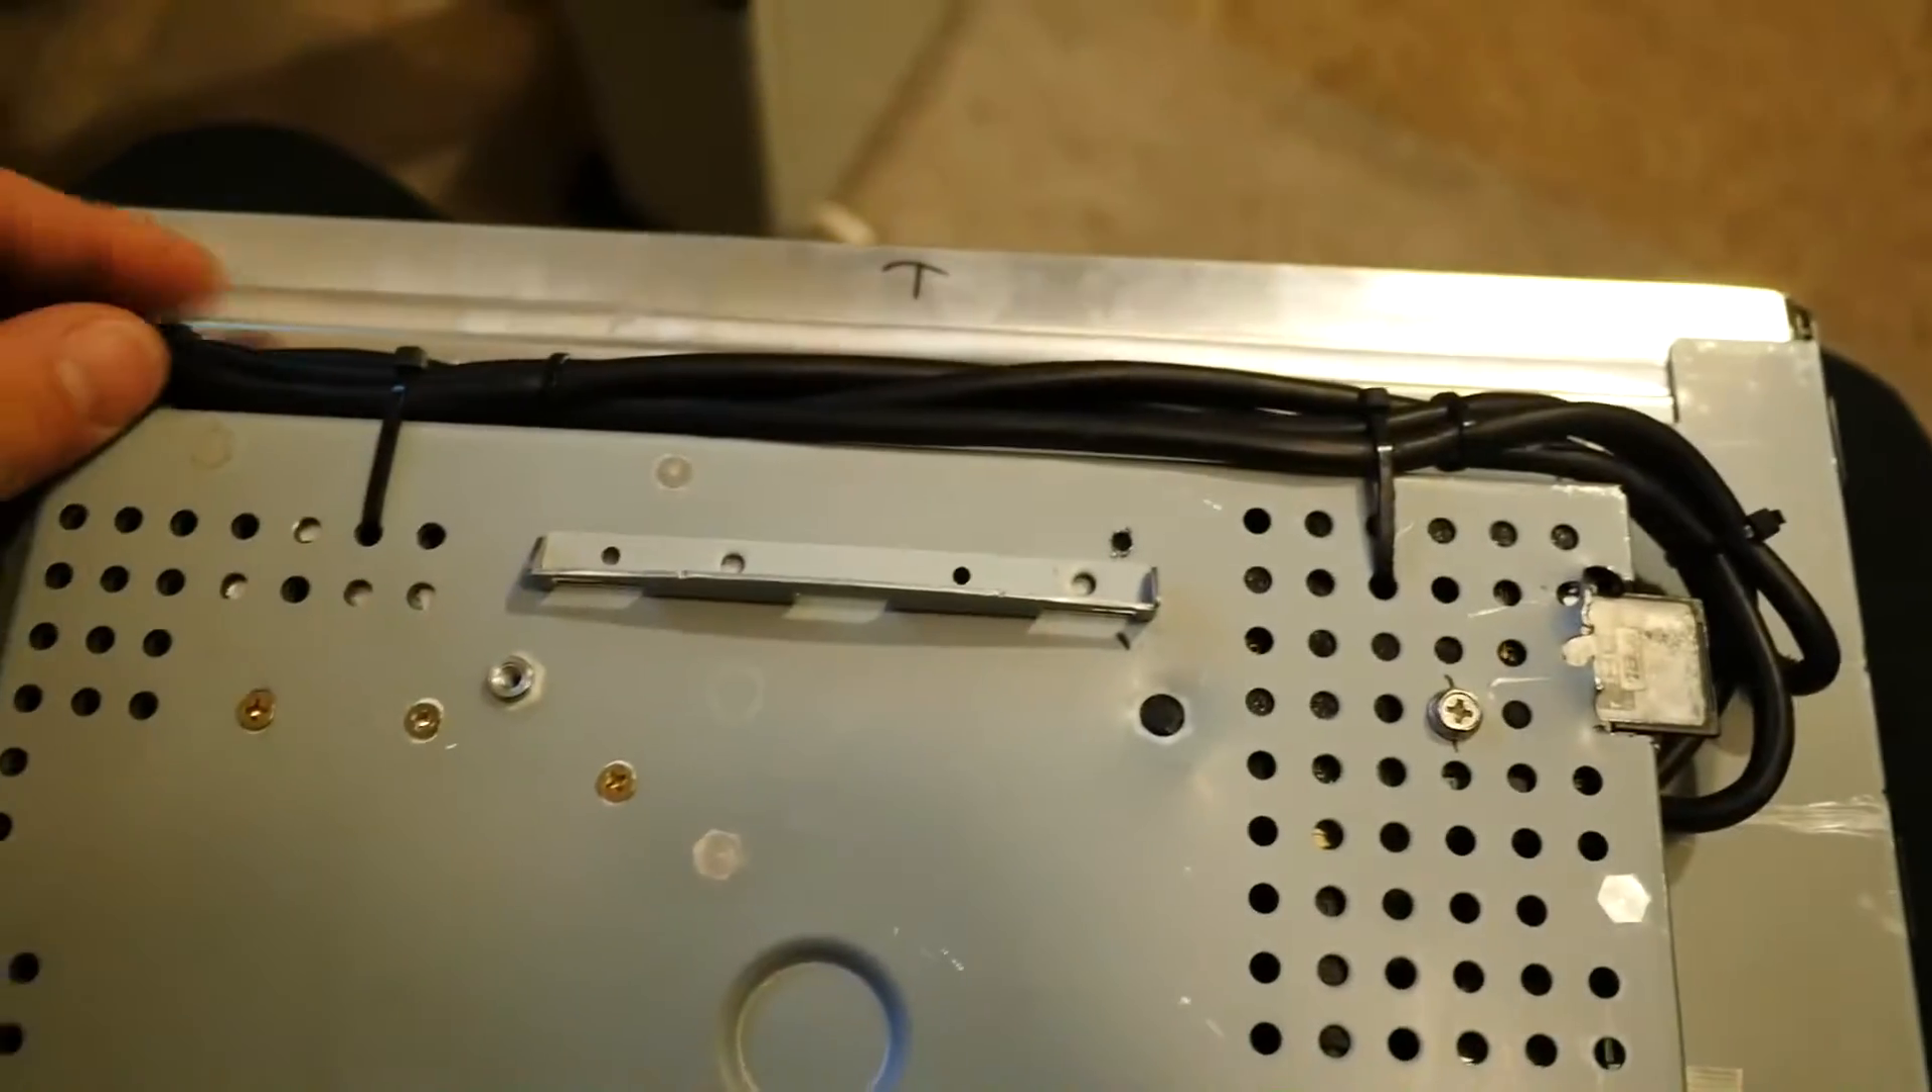Up at the top, because I did not have, unfortunately, a shorter HDMI to DVI wire, I had a bit of excess wire. So what I've done here is just cable tied it to the chassis.